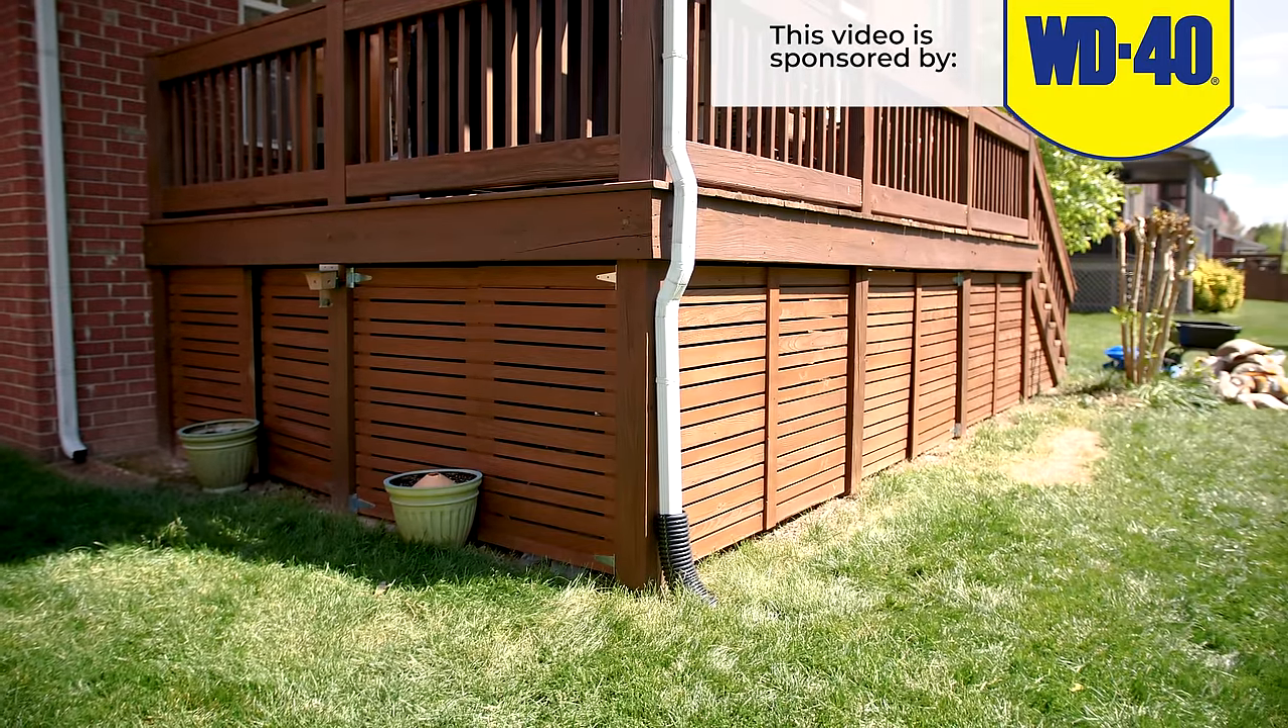I just finished enclosing the area under my deck and it looks great.